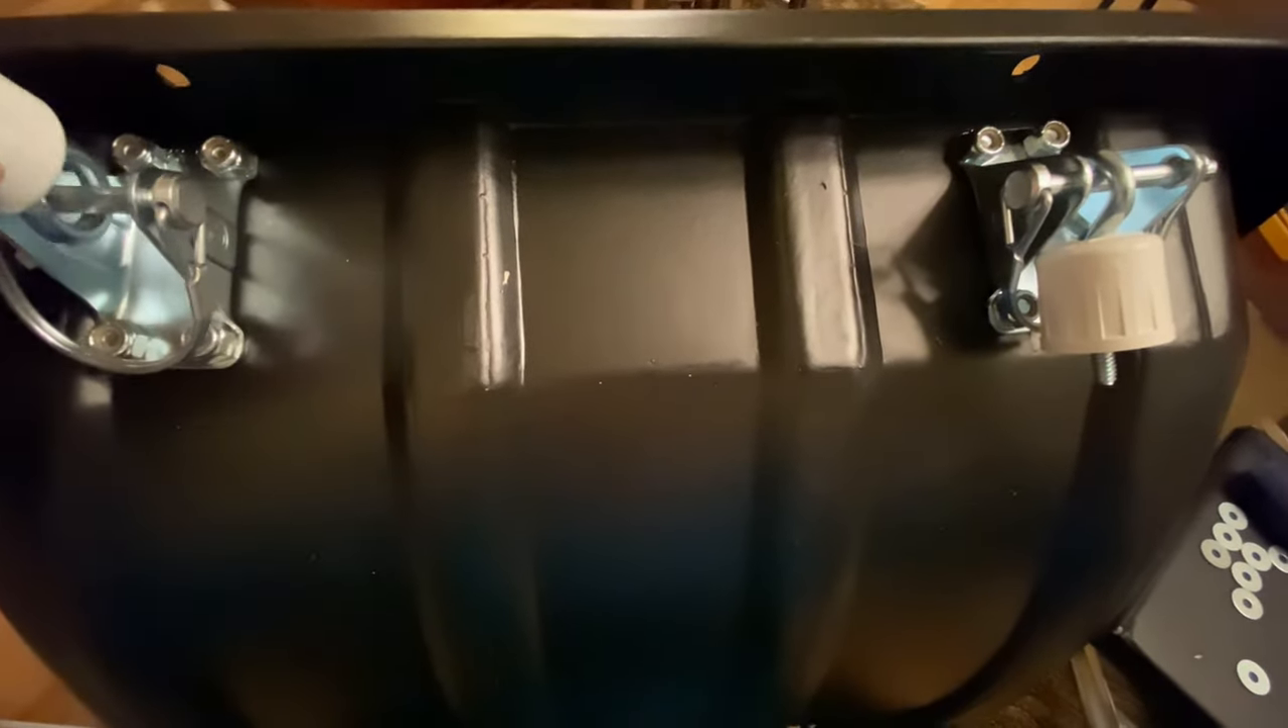You can see that the brackets are now bolted in and I have the ends here so in order to take the pole this is where the poles will go.